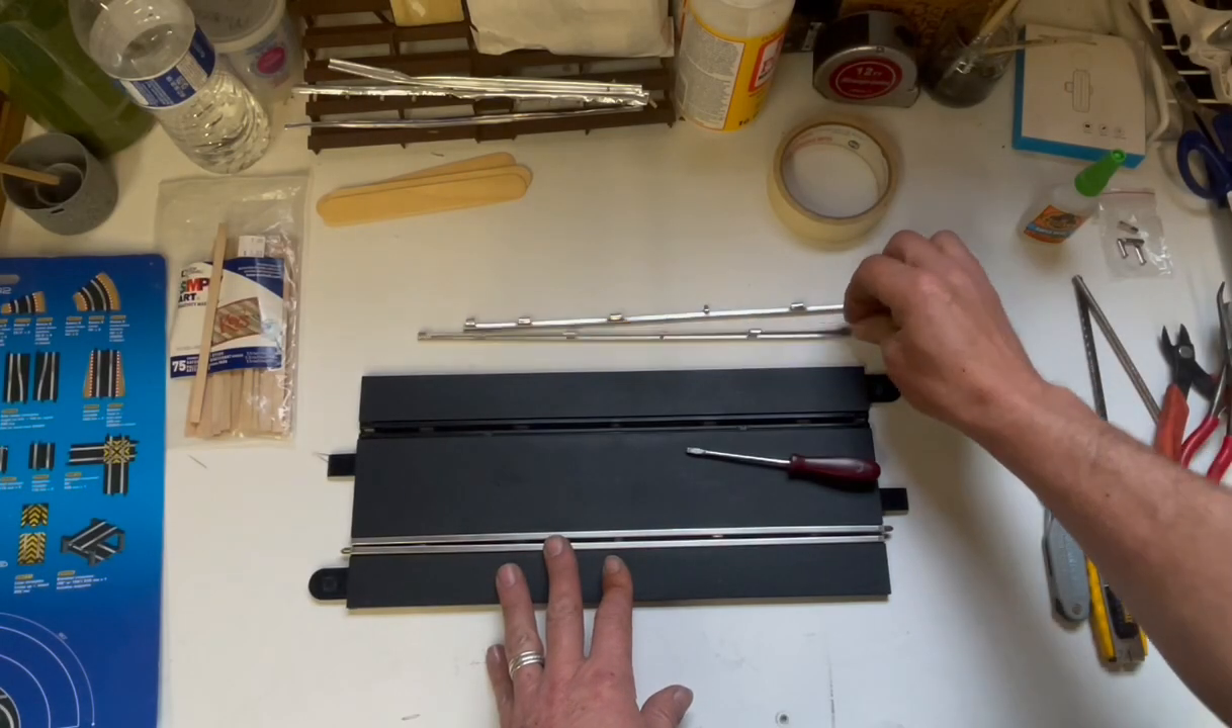So, at this point, I have one set of rails removed.